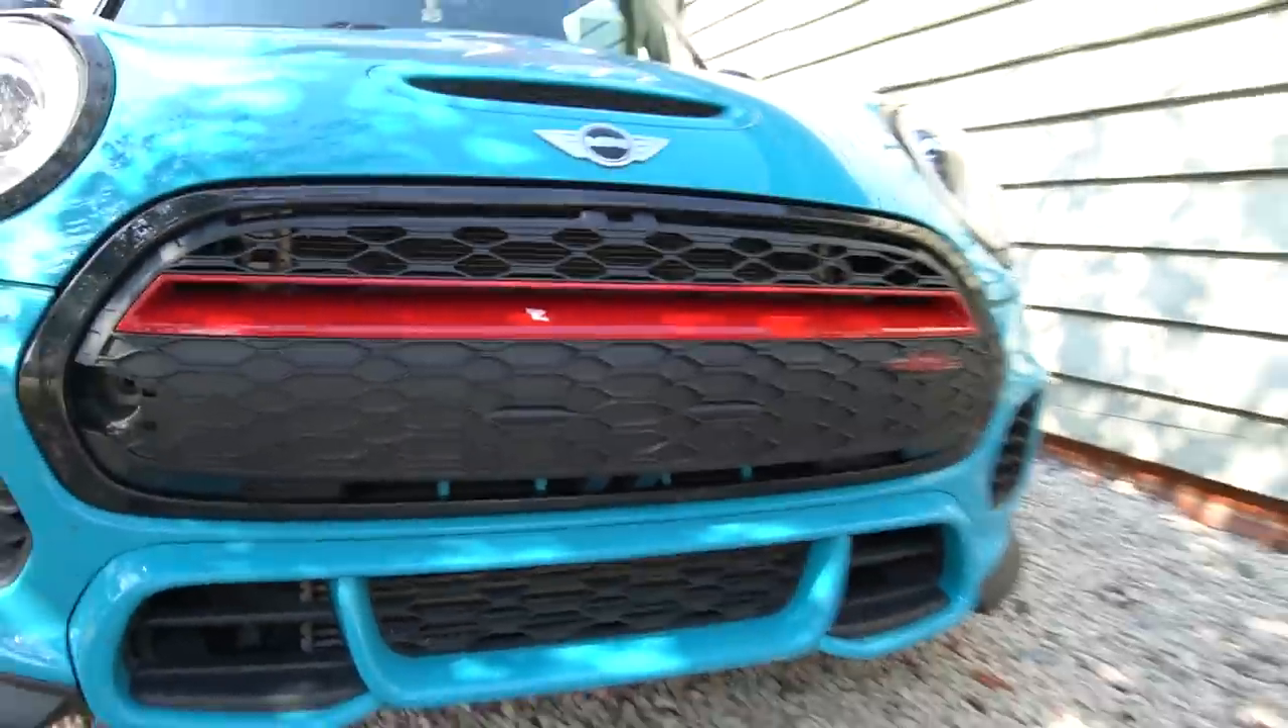I just haven't put the plate on yet. It's kind of cool without the plate.